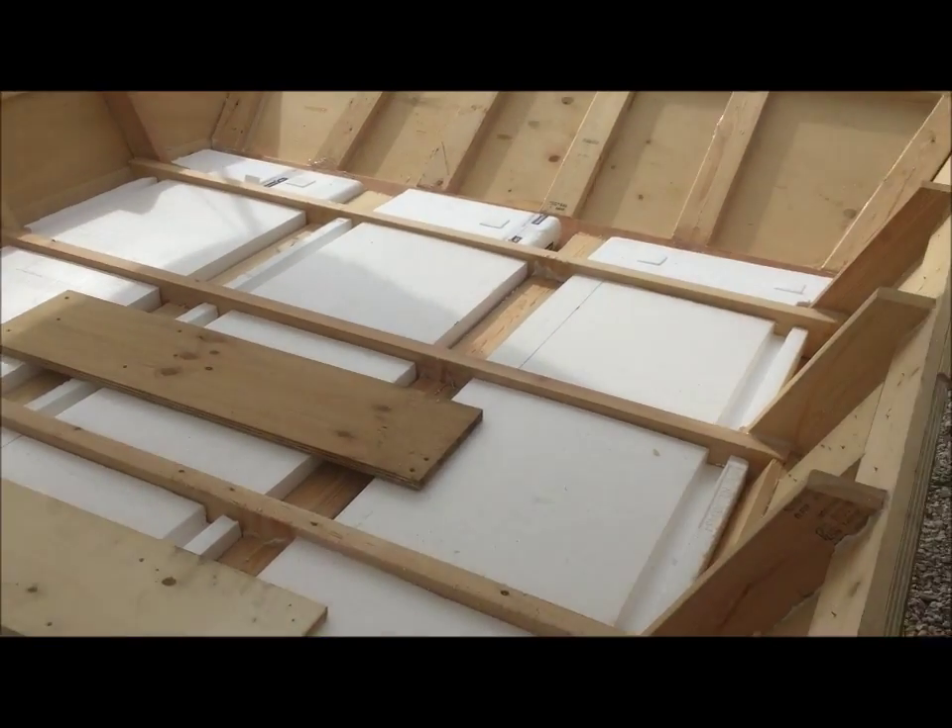We have the foam all cut and fit in place.